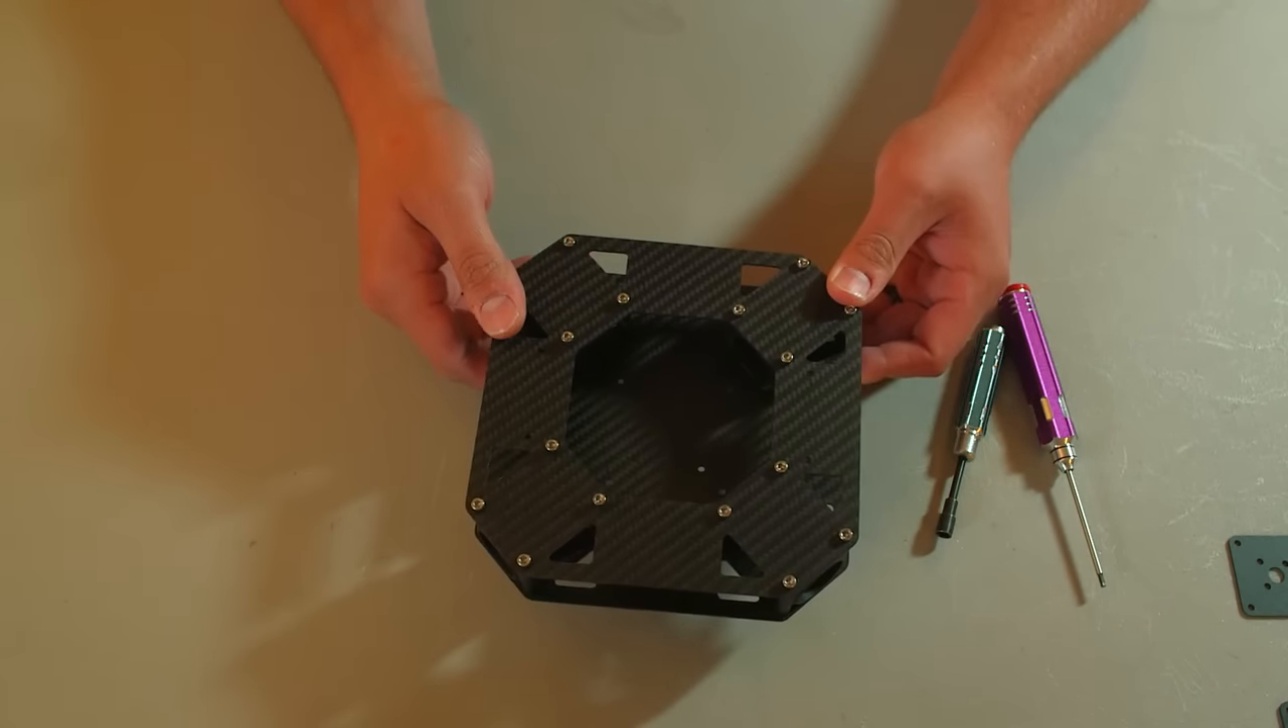Center section fully assembled, ready for booms.